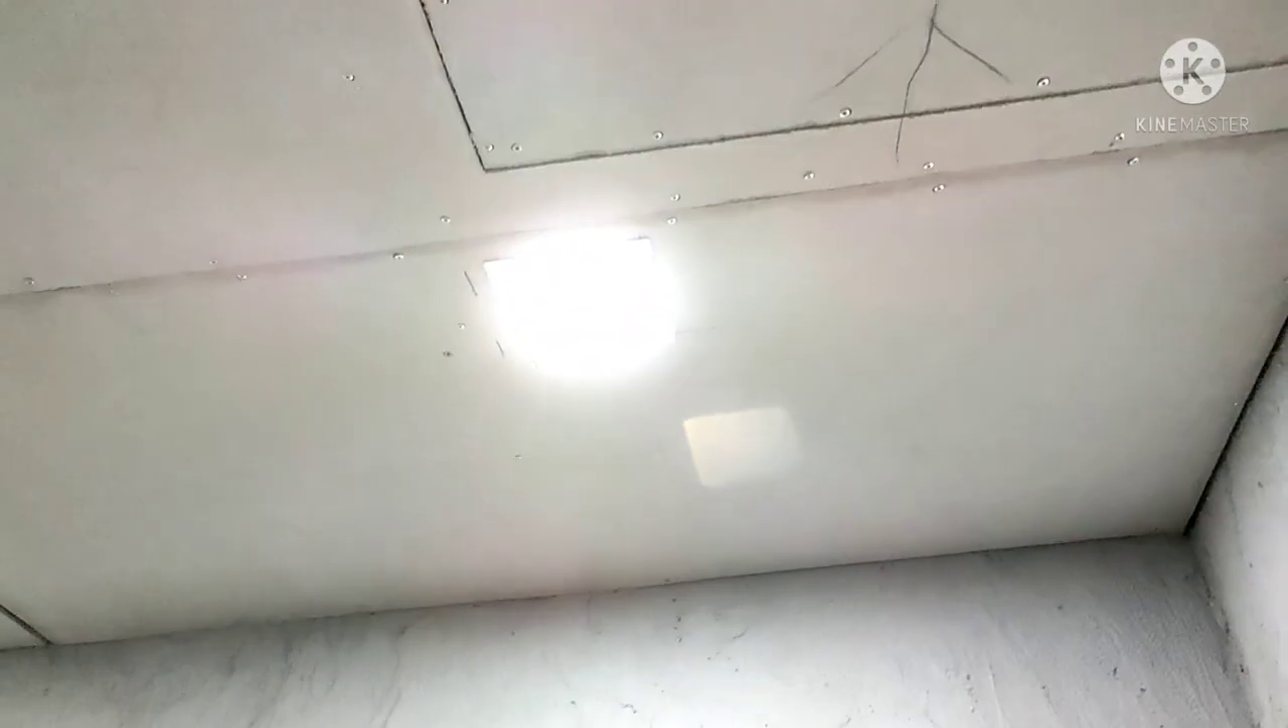Ayan, naikabit na po nila yung ceiling, pati yung ilaw.